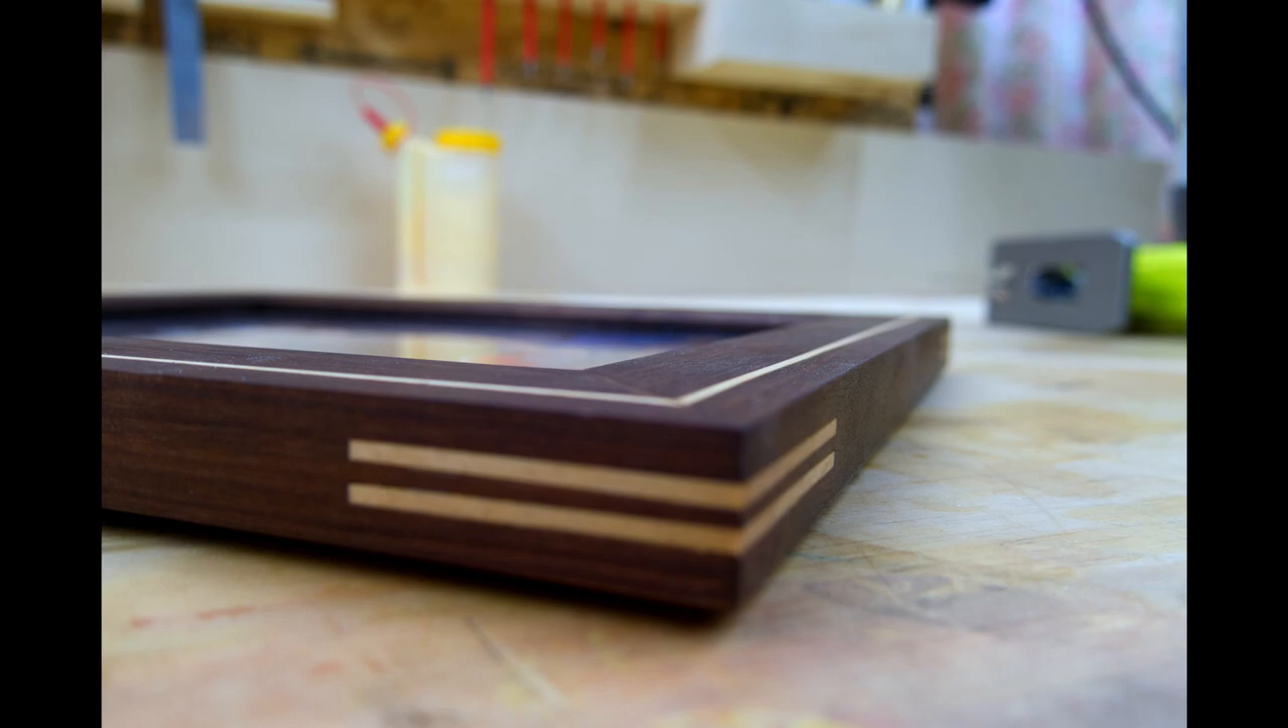So I added a second spline and now it looks like I did that on purpose.